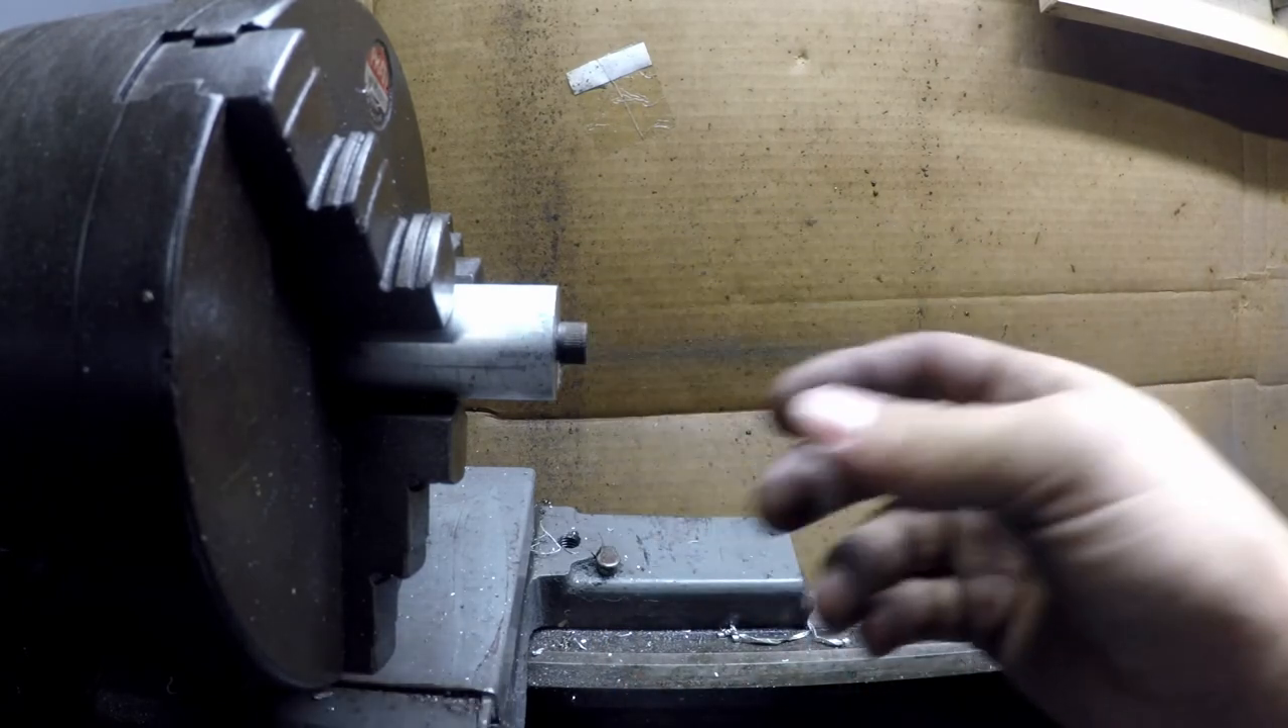Got my cap screw I'm going to put it in but it's sticking out I don't like that.